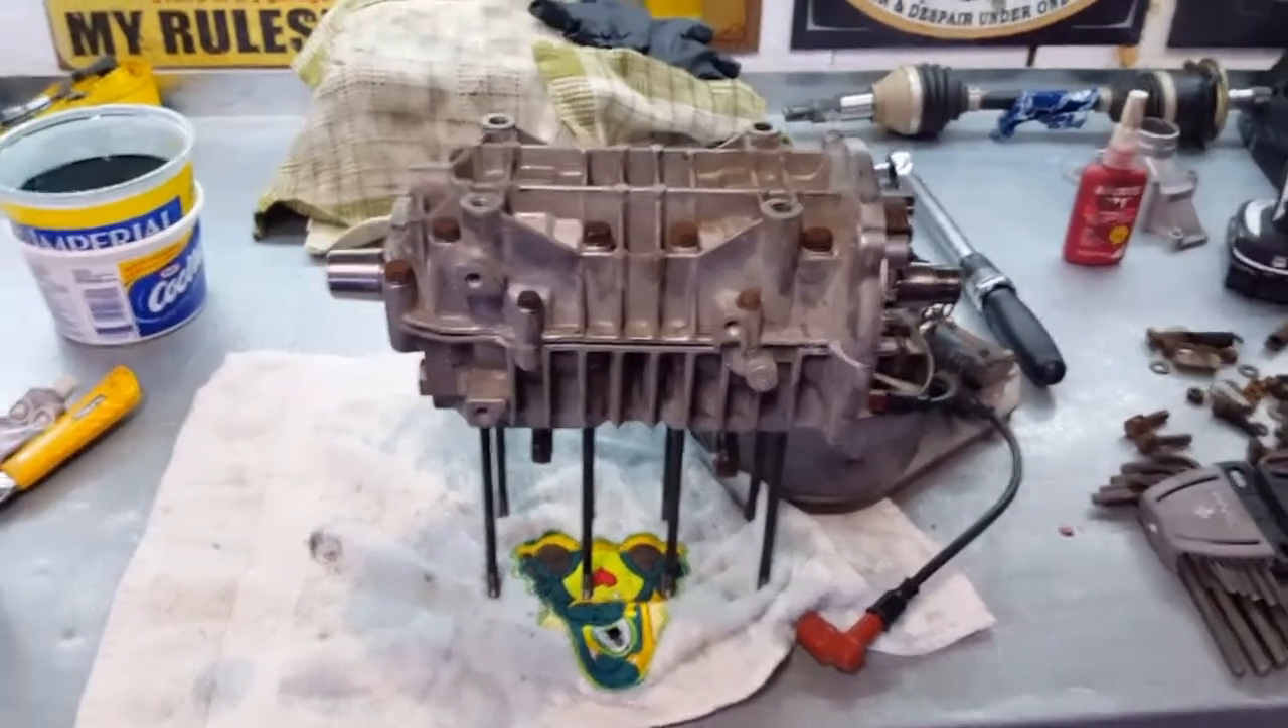Now I just got to get the cylinders on and we'll be good to go.